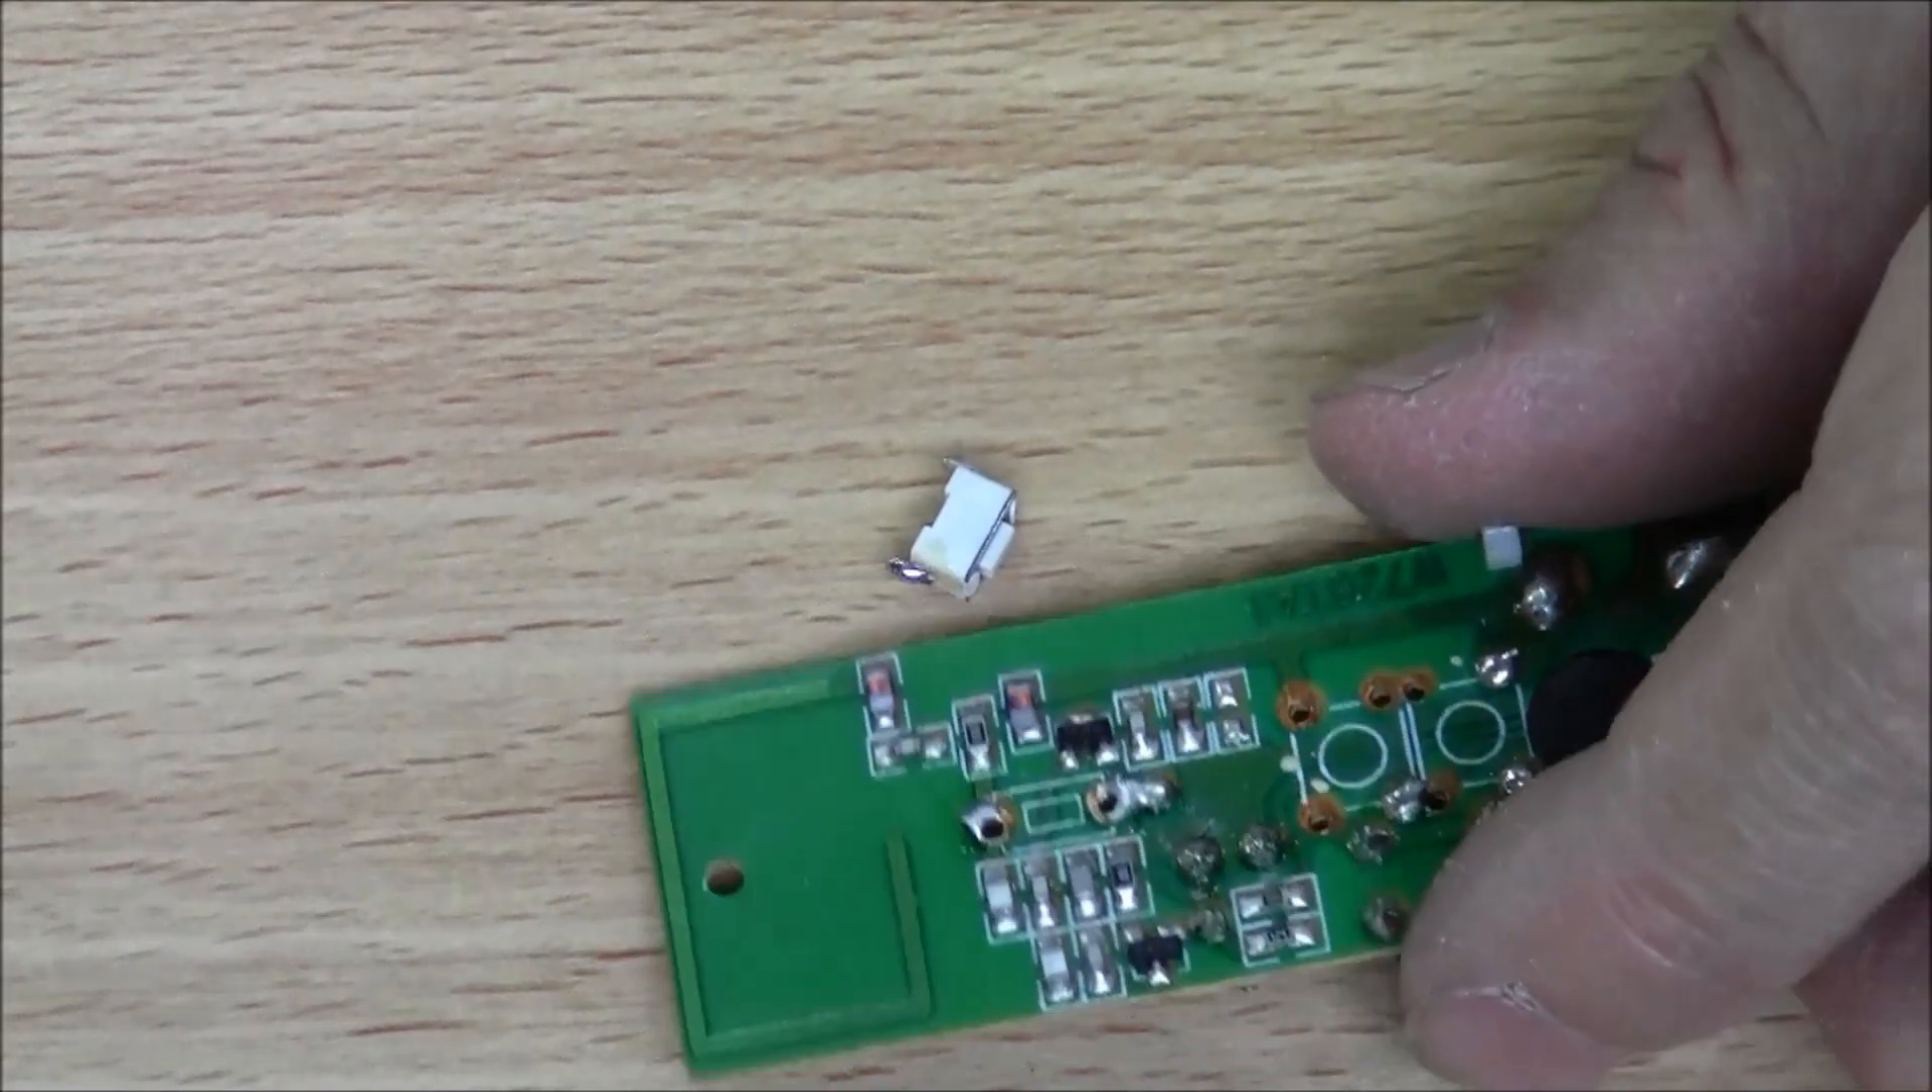Okay, now the switch has been removed.